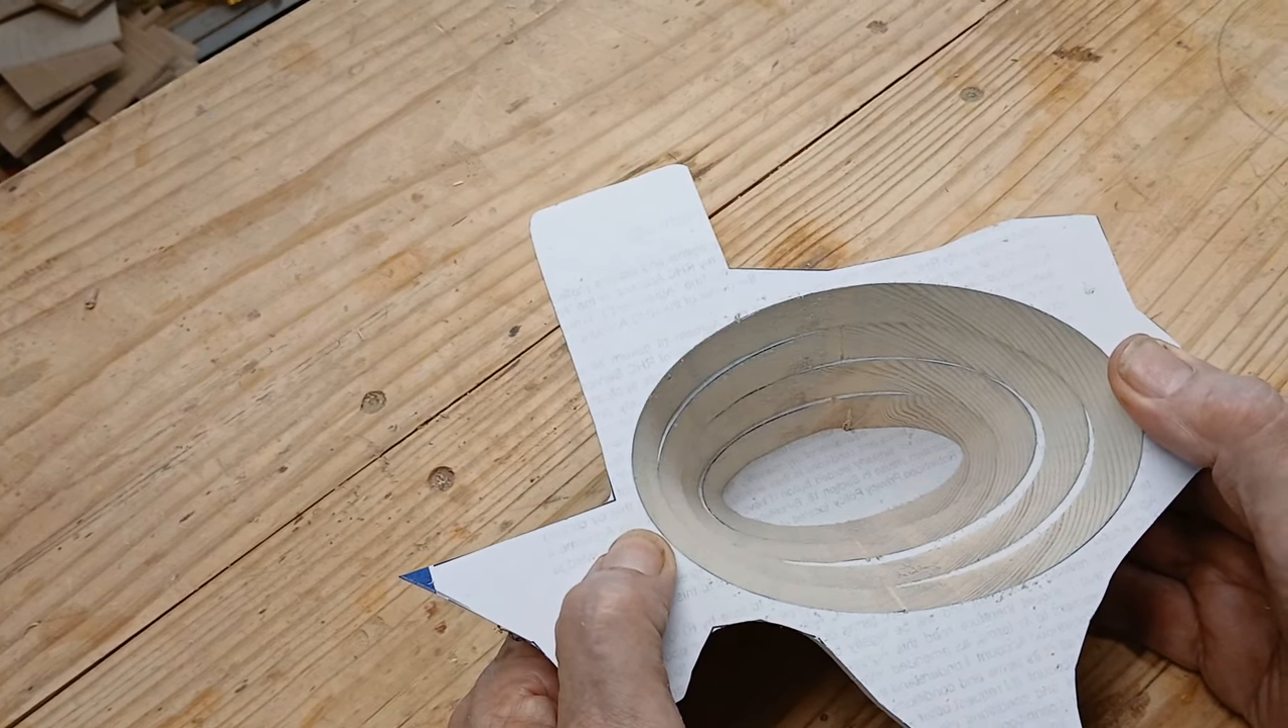No, I haven't even removed the patterns but it's a perfect example of just because you can do something doesn't mean that you should do it.